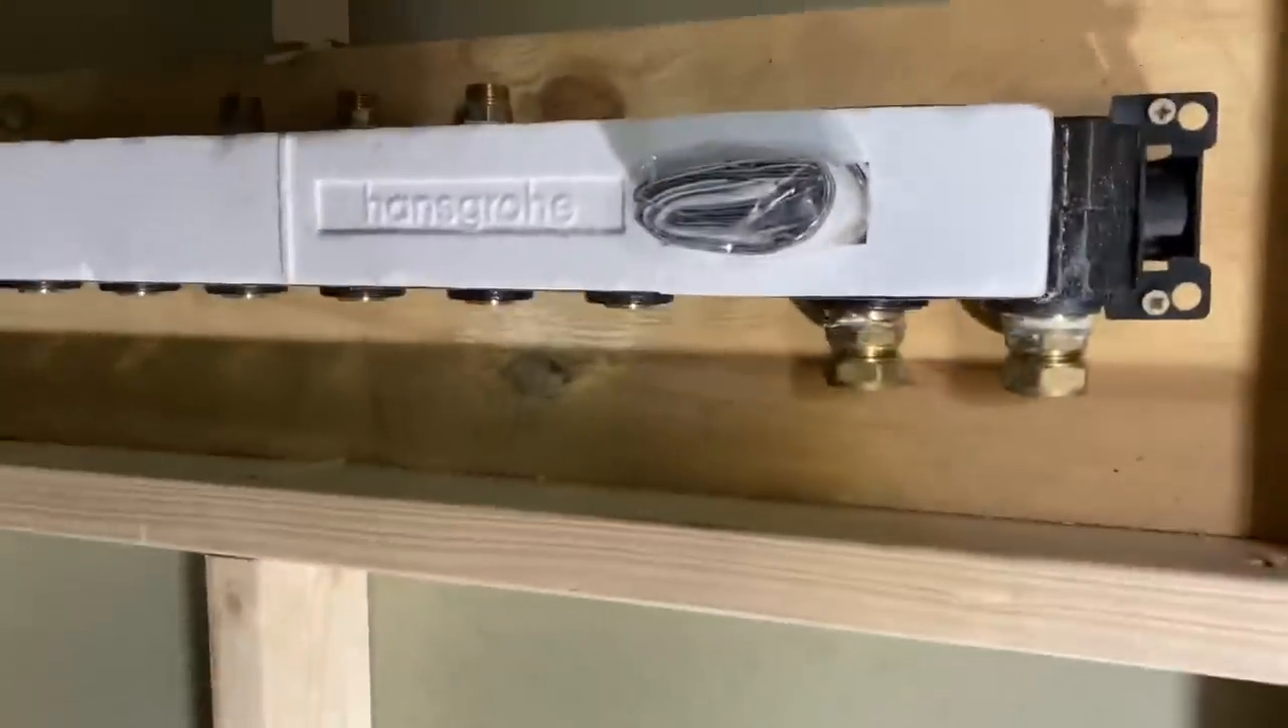Right, so that's the, um, that's the actual main body of the shower in place.